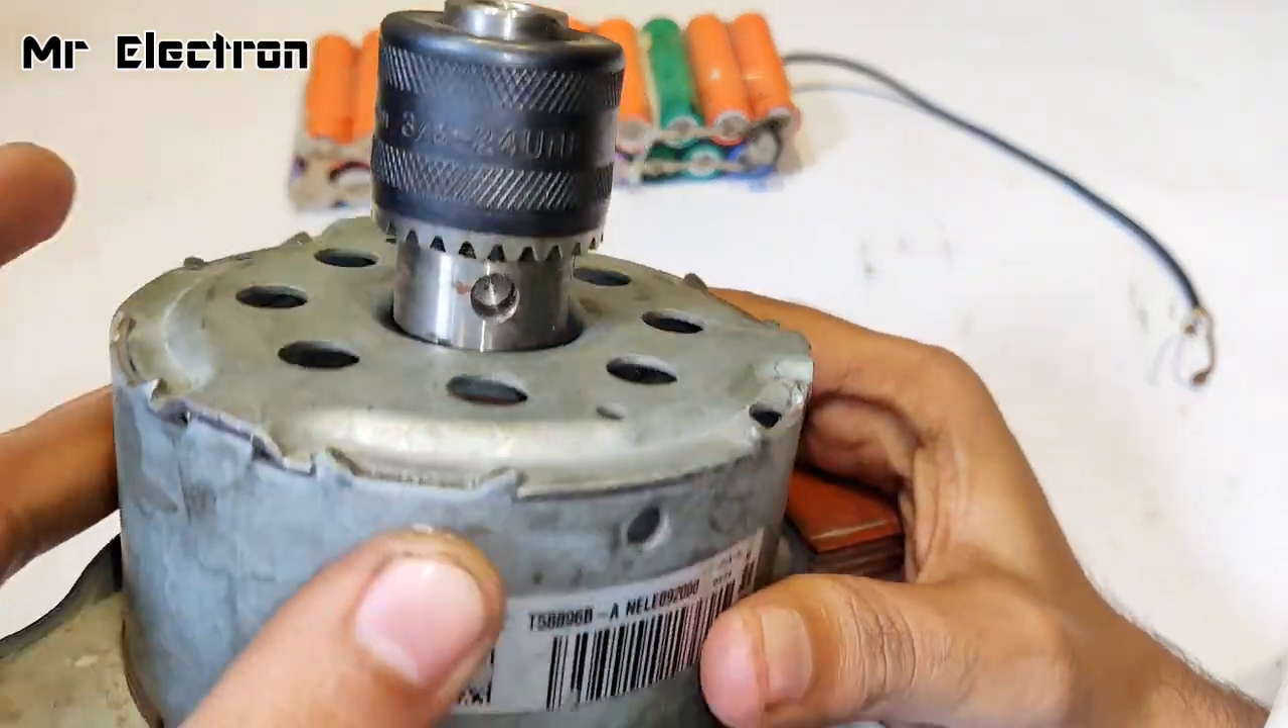So guys, here as you can see that I have connected a drill chuck to the shaft of this motor so that the rotation of the motor is visible pretty good.